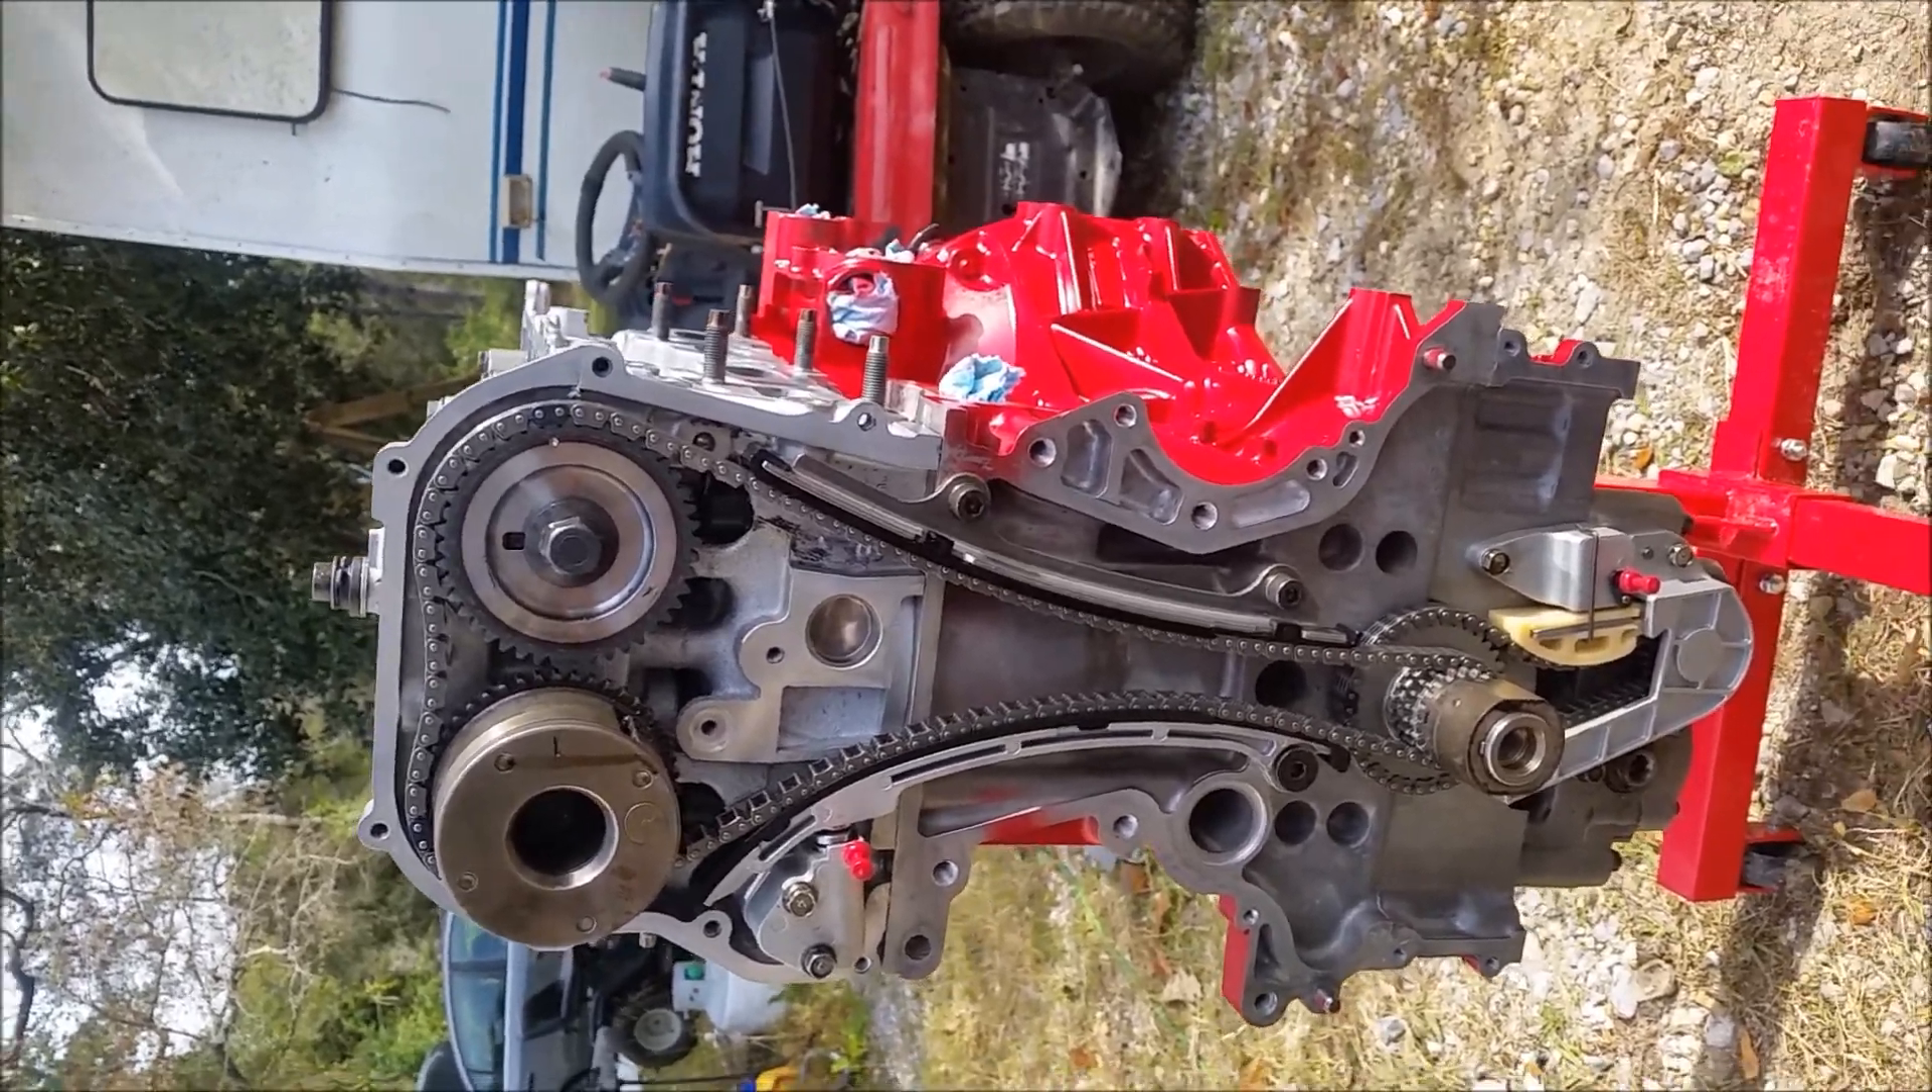I got the timing chain all together here.